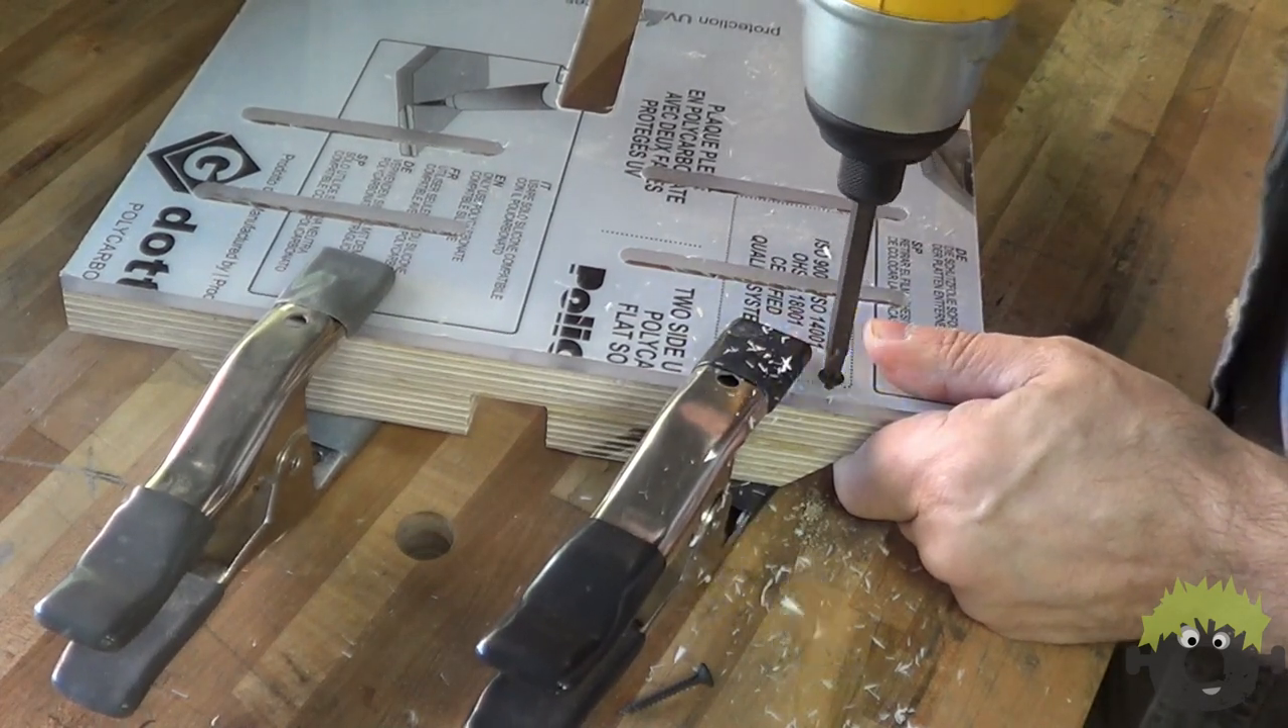I then temporarily clamped the guide supports to either end of the plexiglass sheet, pre-drilled, and put a countersink in for a short drywall screw that would actually hold them together.